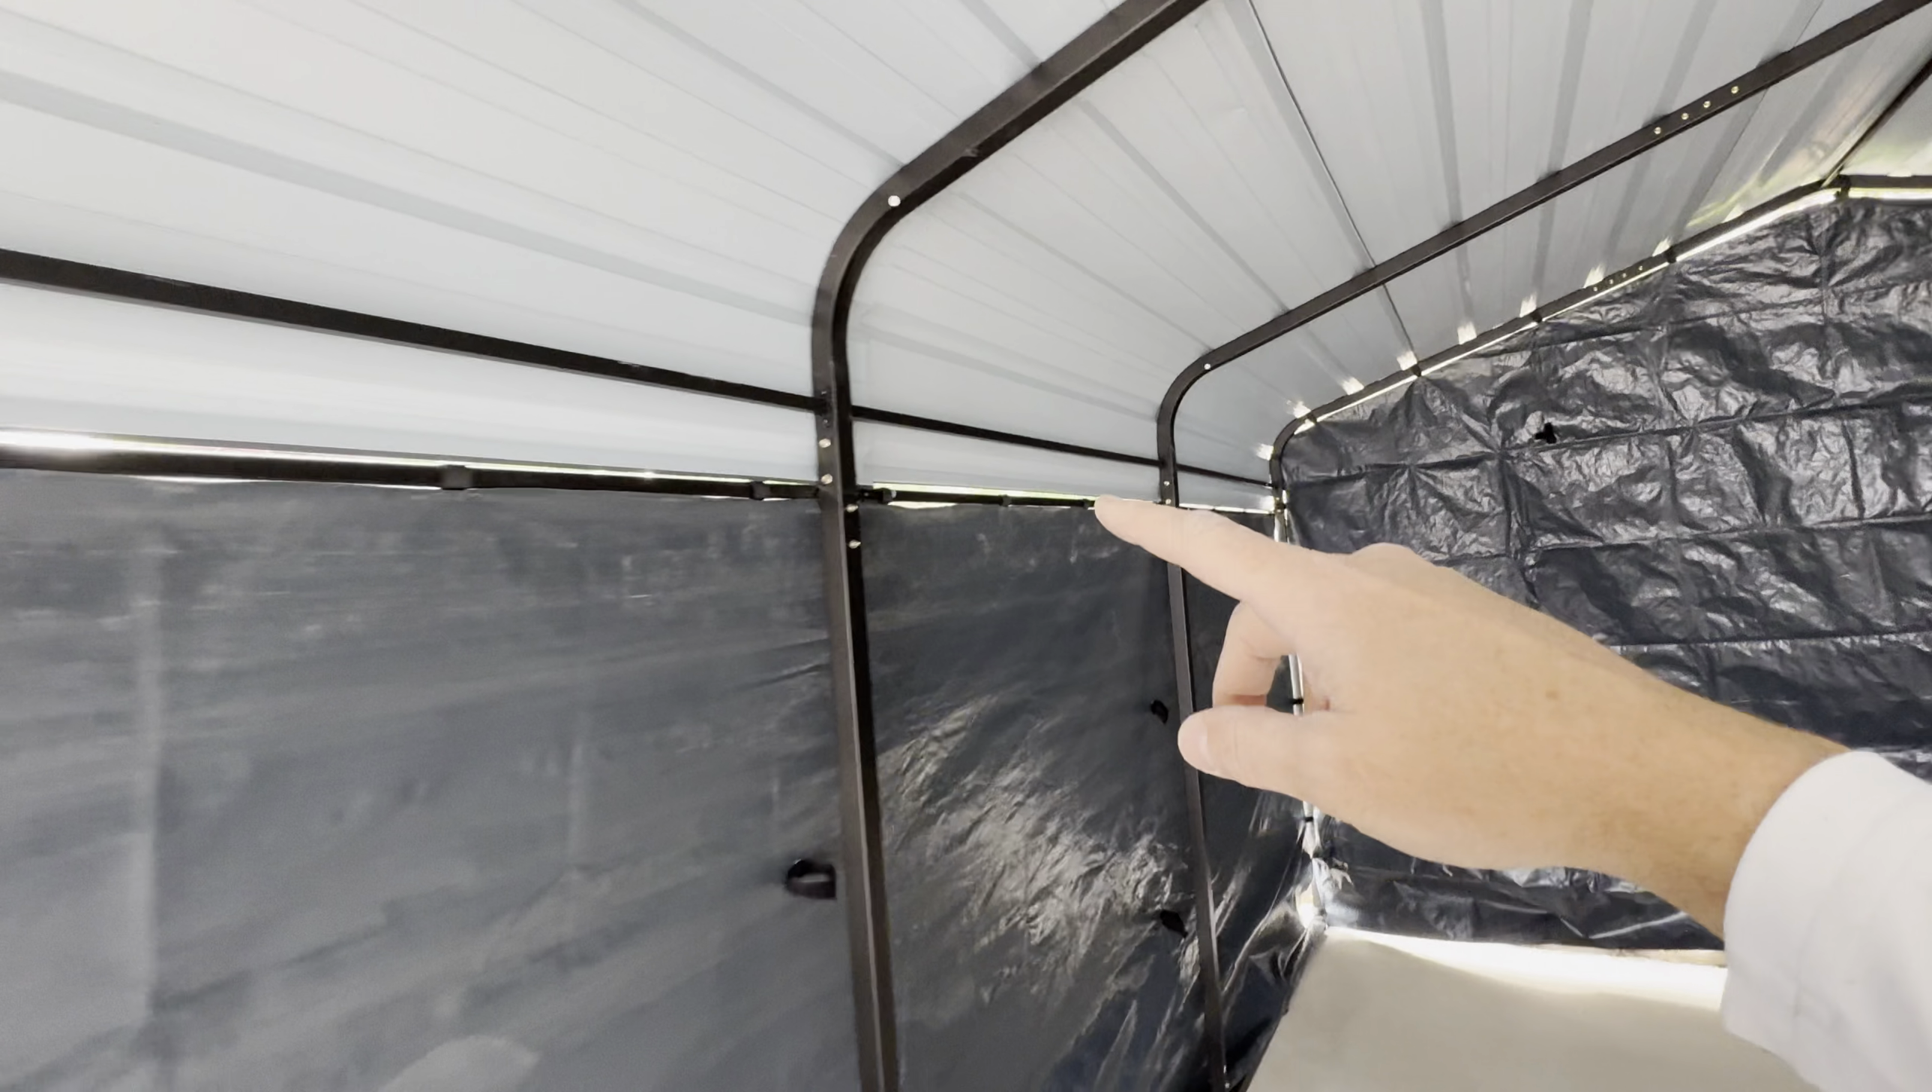You can see there's just a little bit of gap right around the edge of where these panels meet the roof.